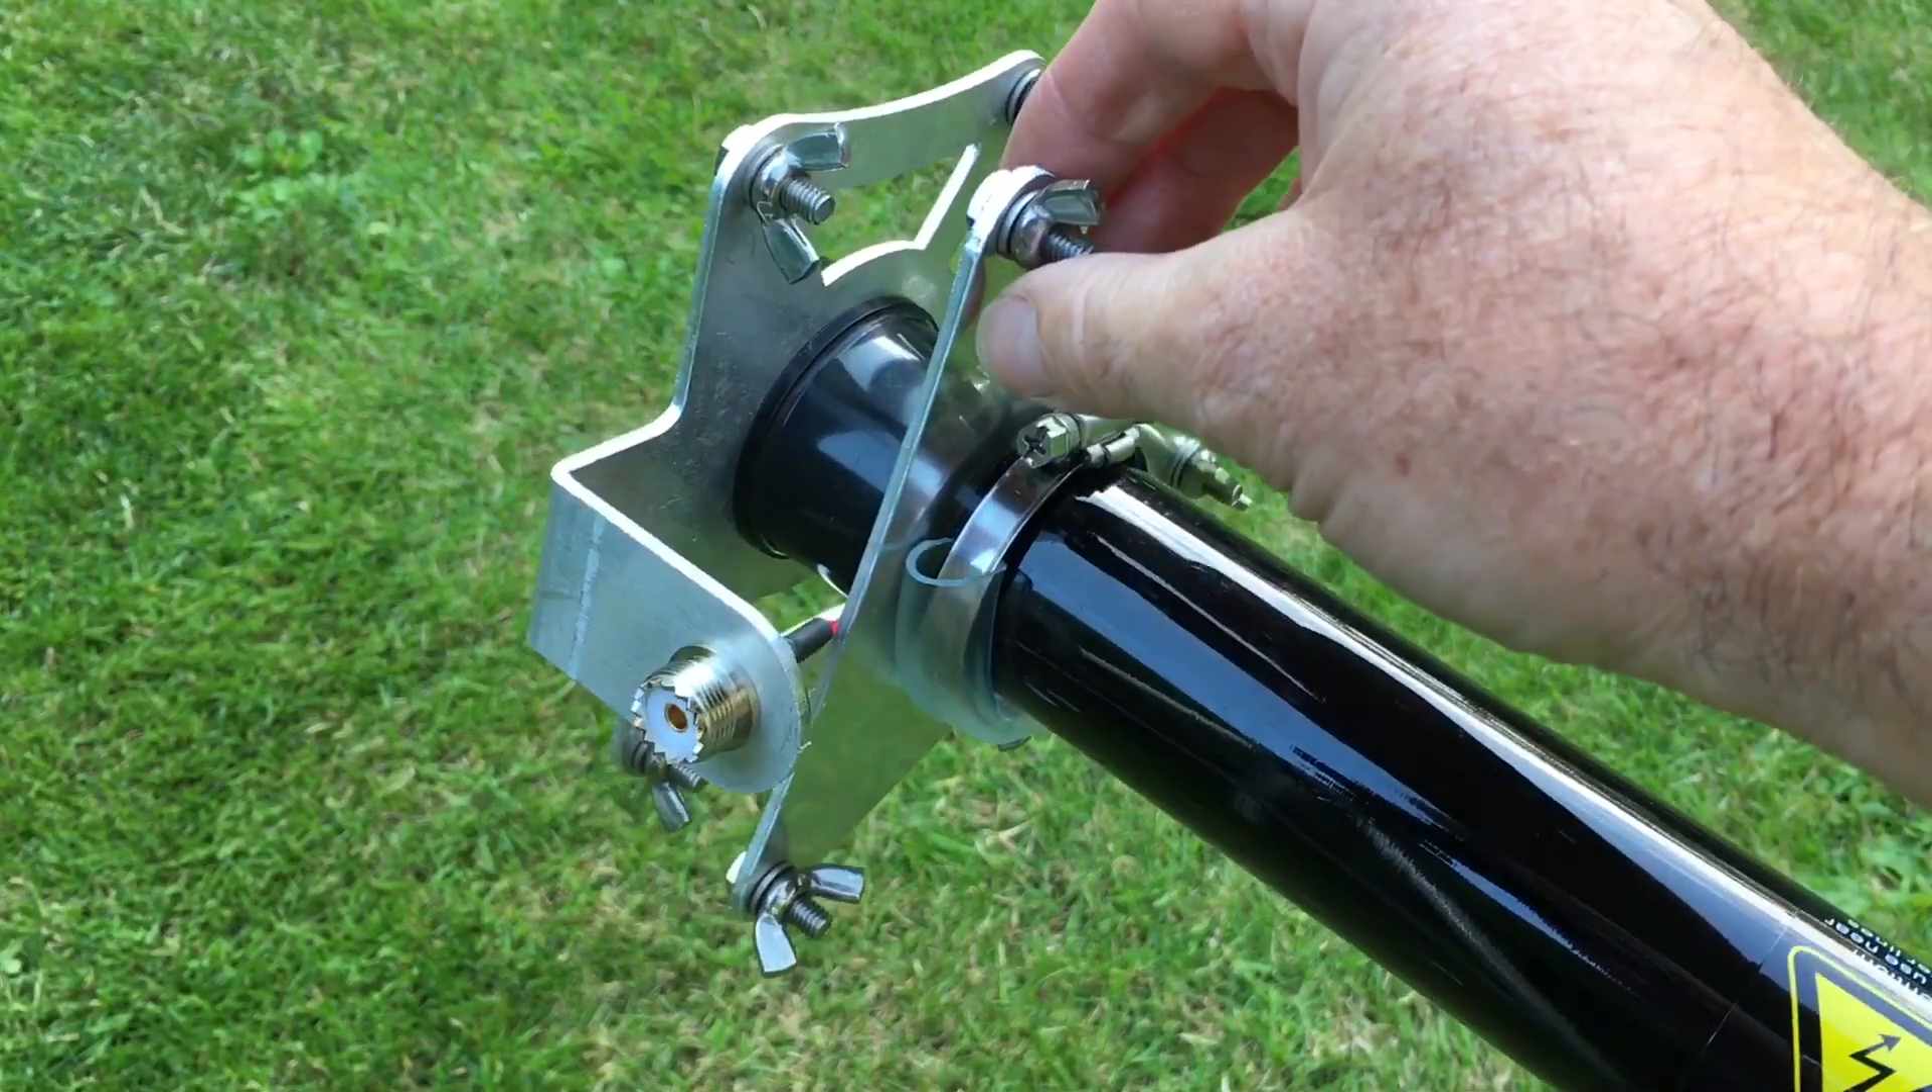There you go, base plate on.